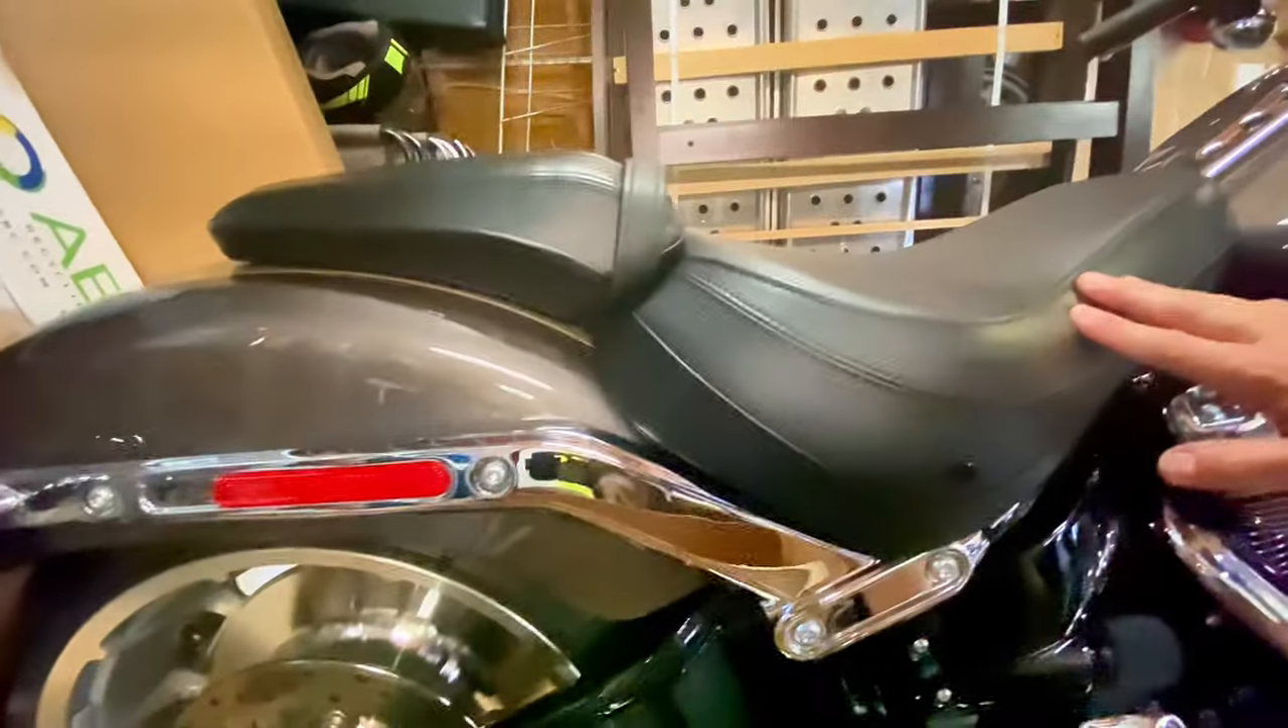The passenger seat is on there.